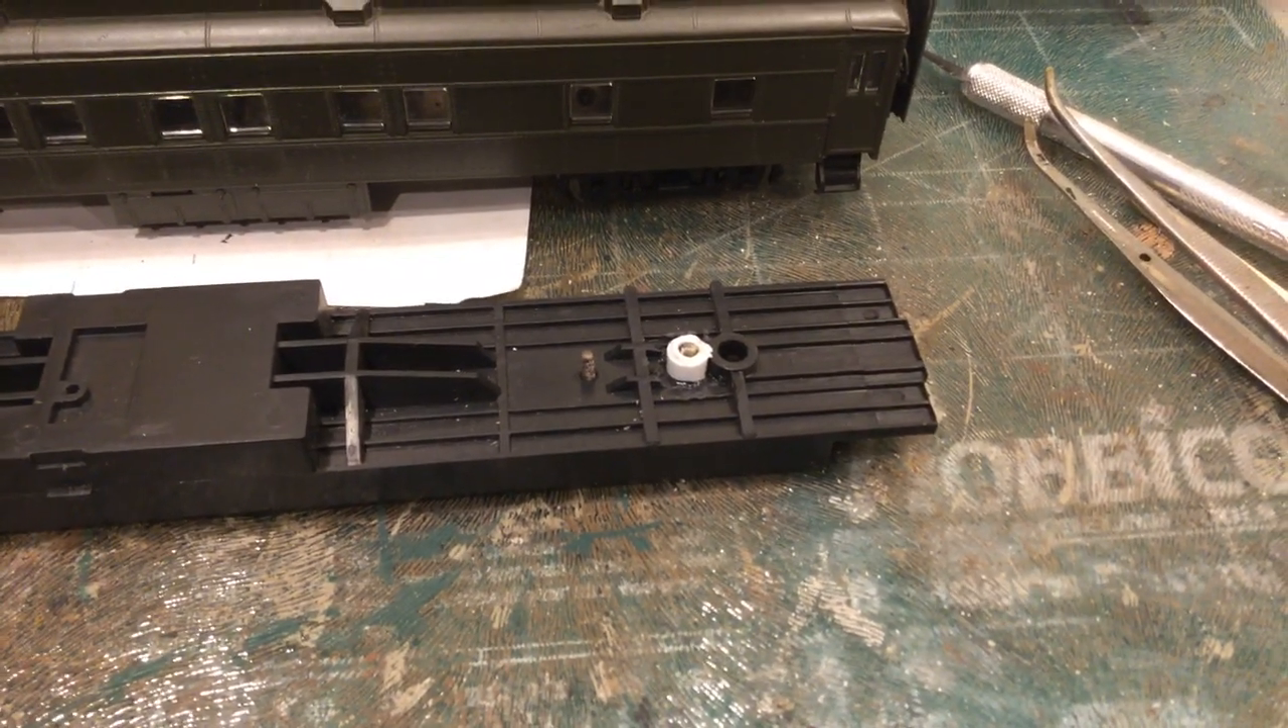Here's where I have the new hole drilled and I've inserted three sets of evergreen tubing in there.